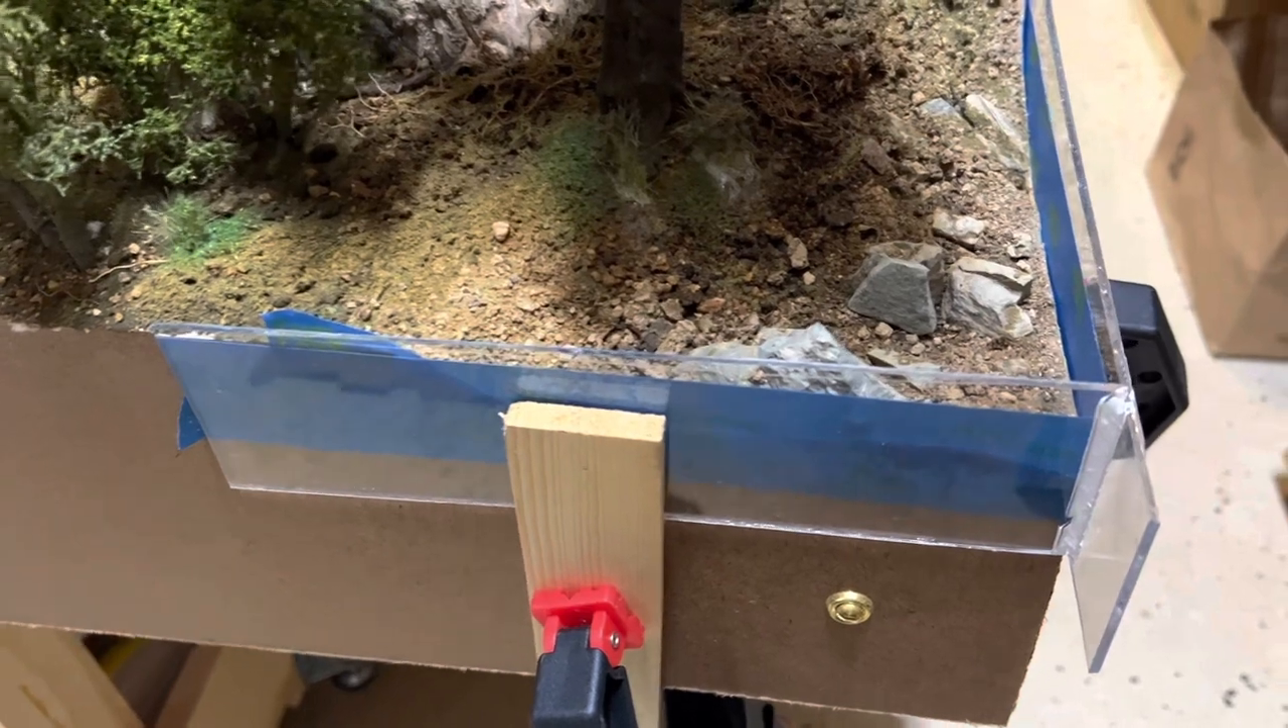So just a few minutes later and I have my form in place.